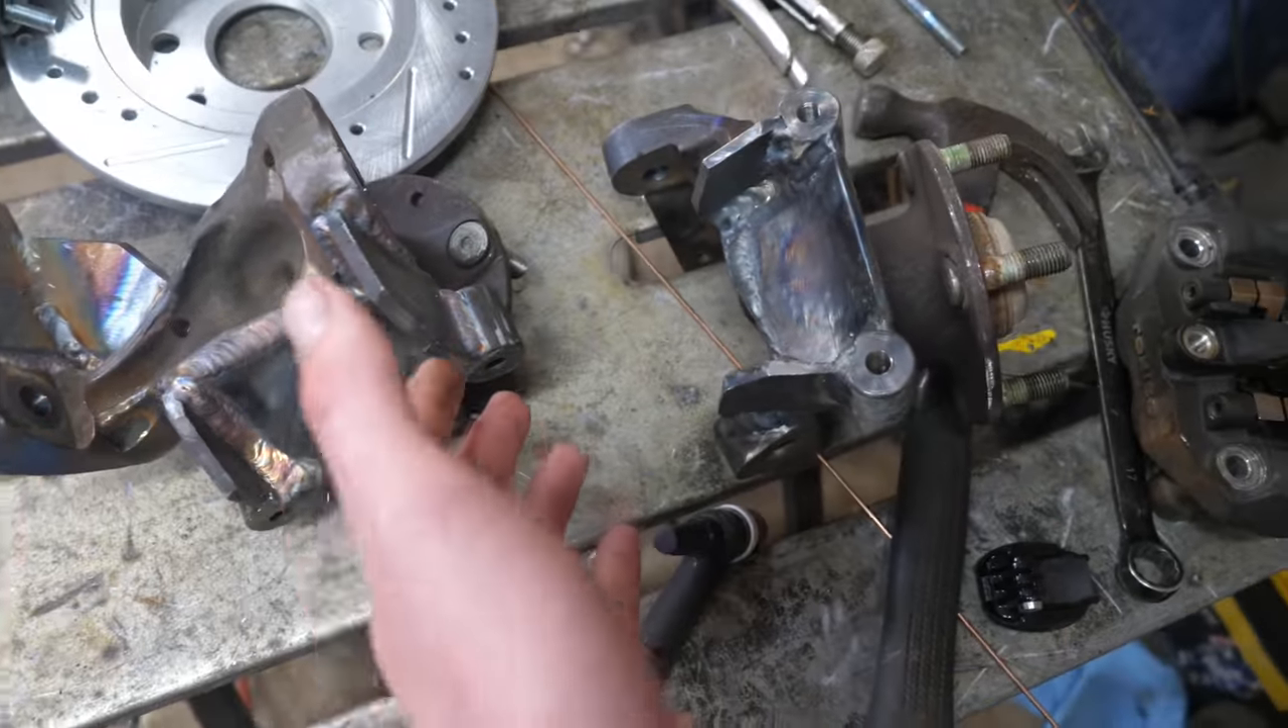So I got the spindles welded, and check that out.